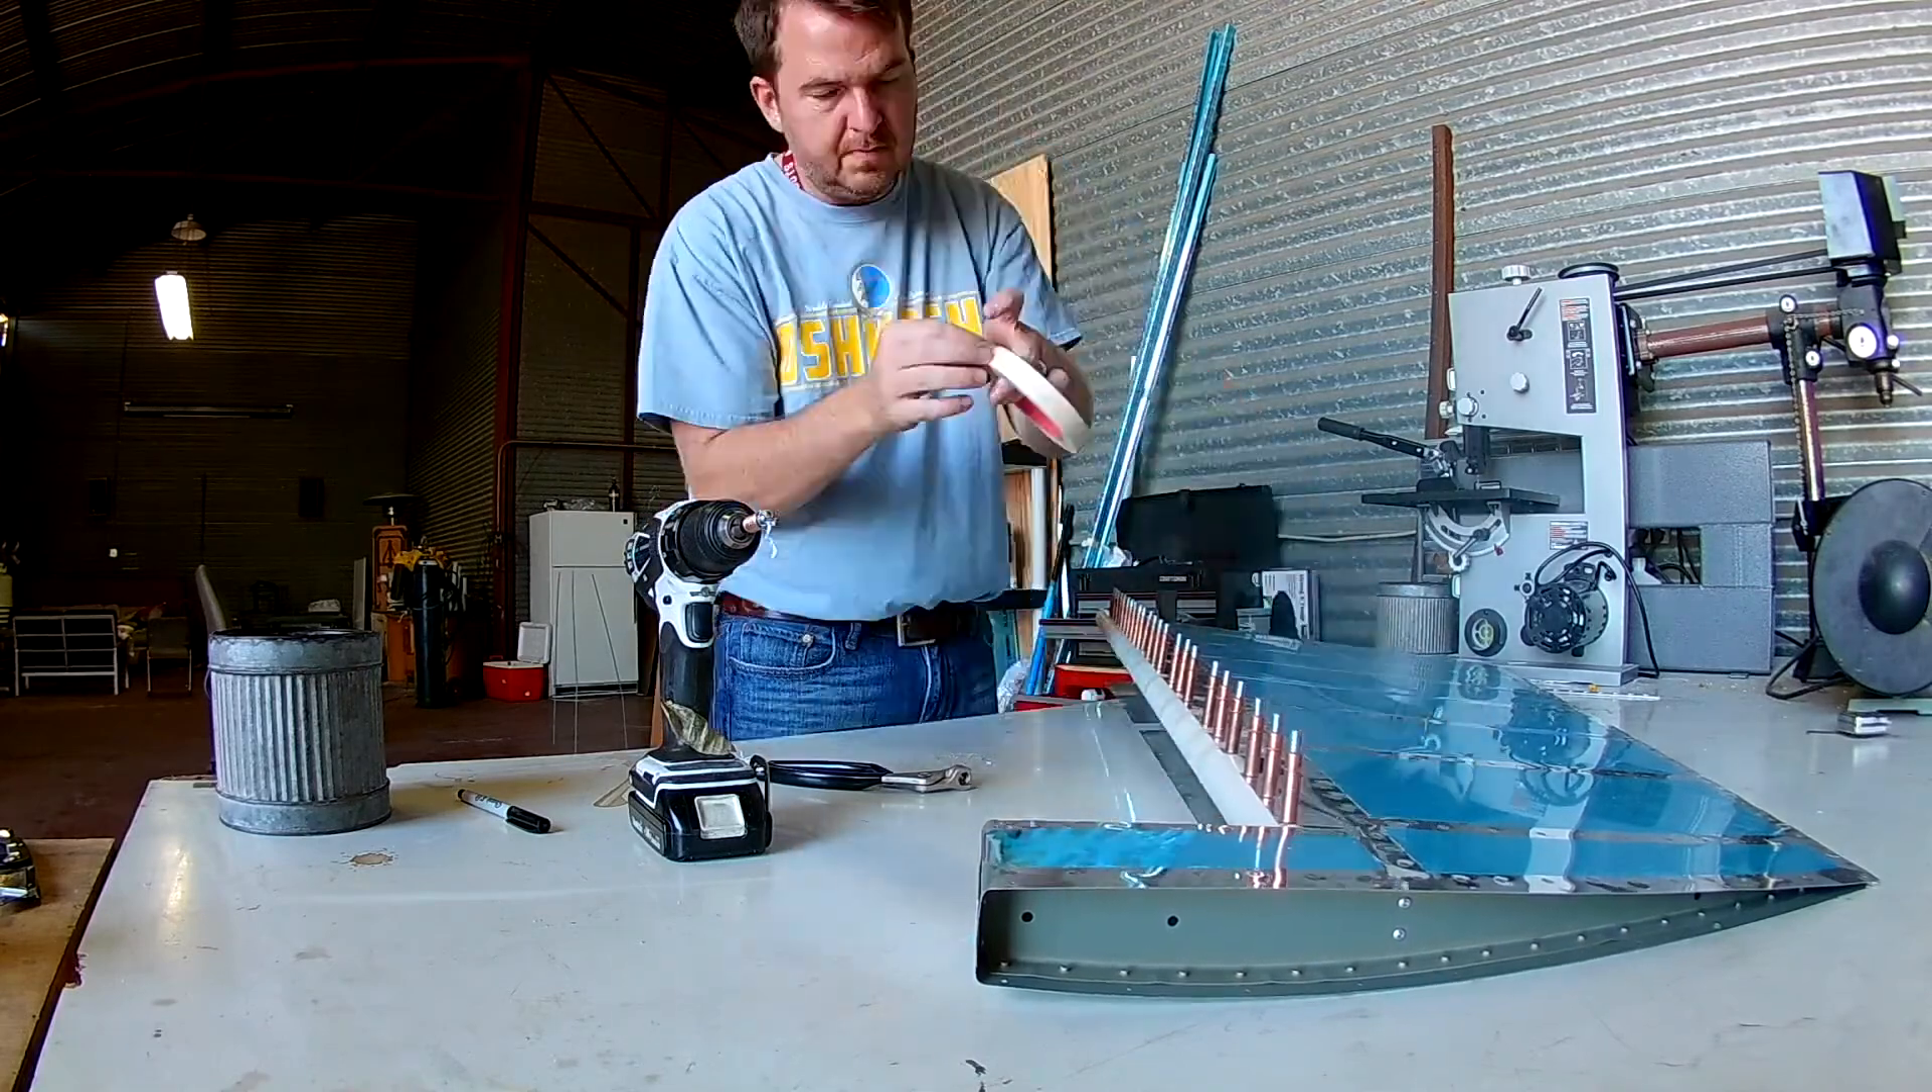The only thing left to do is to bend these leading edges into place and pop rivet them.